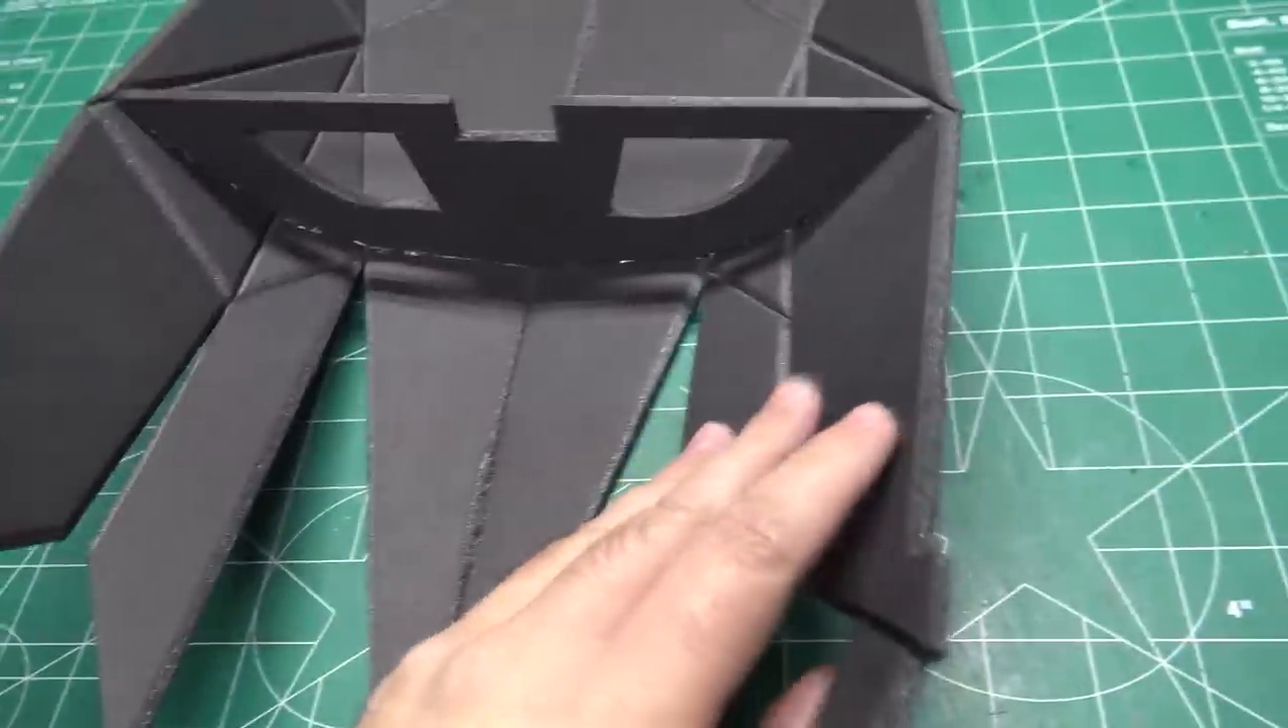All right everyone we have bulkhead one hot glued into the rear portion of the fuselage and this helps hold it in the right shape.